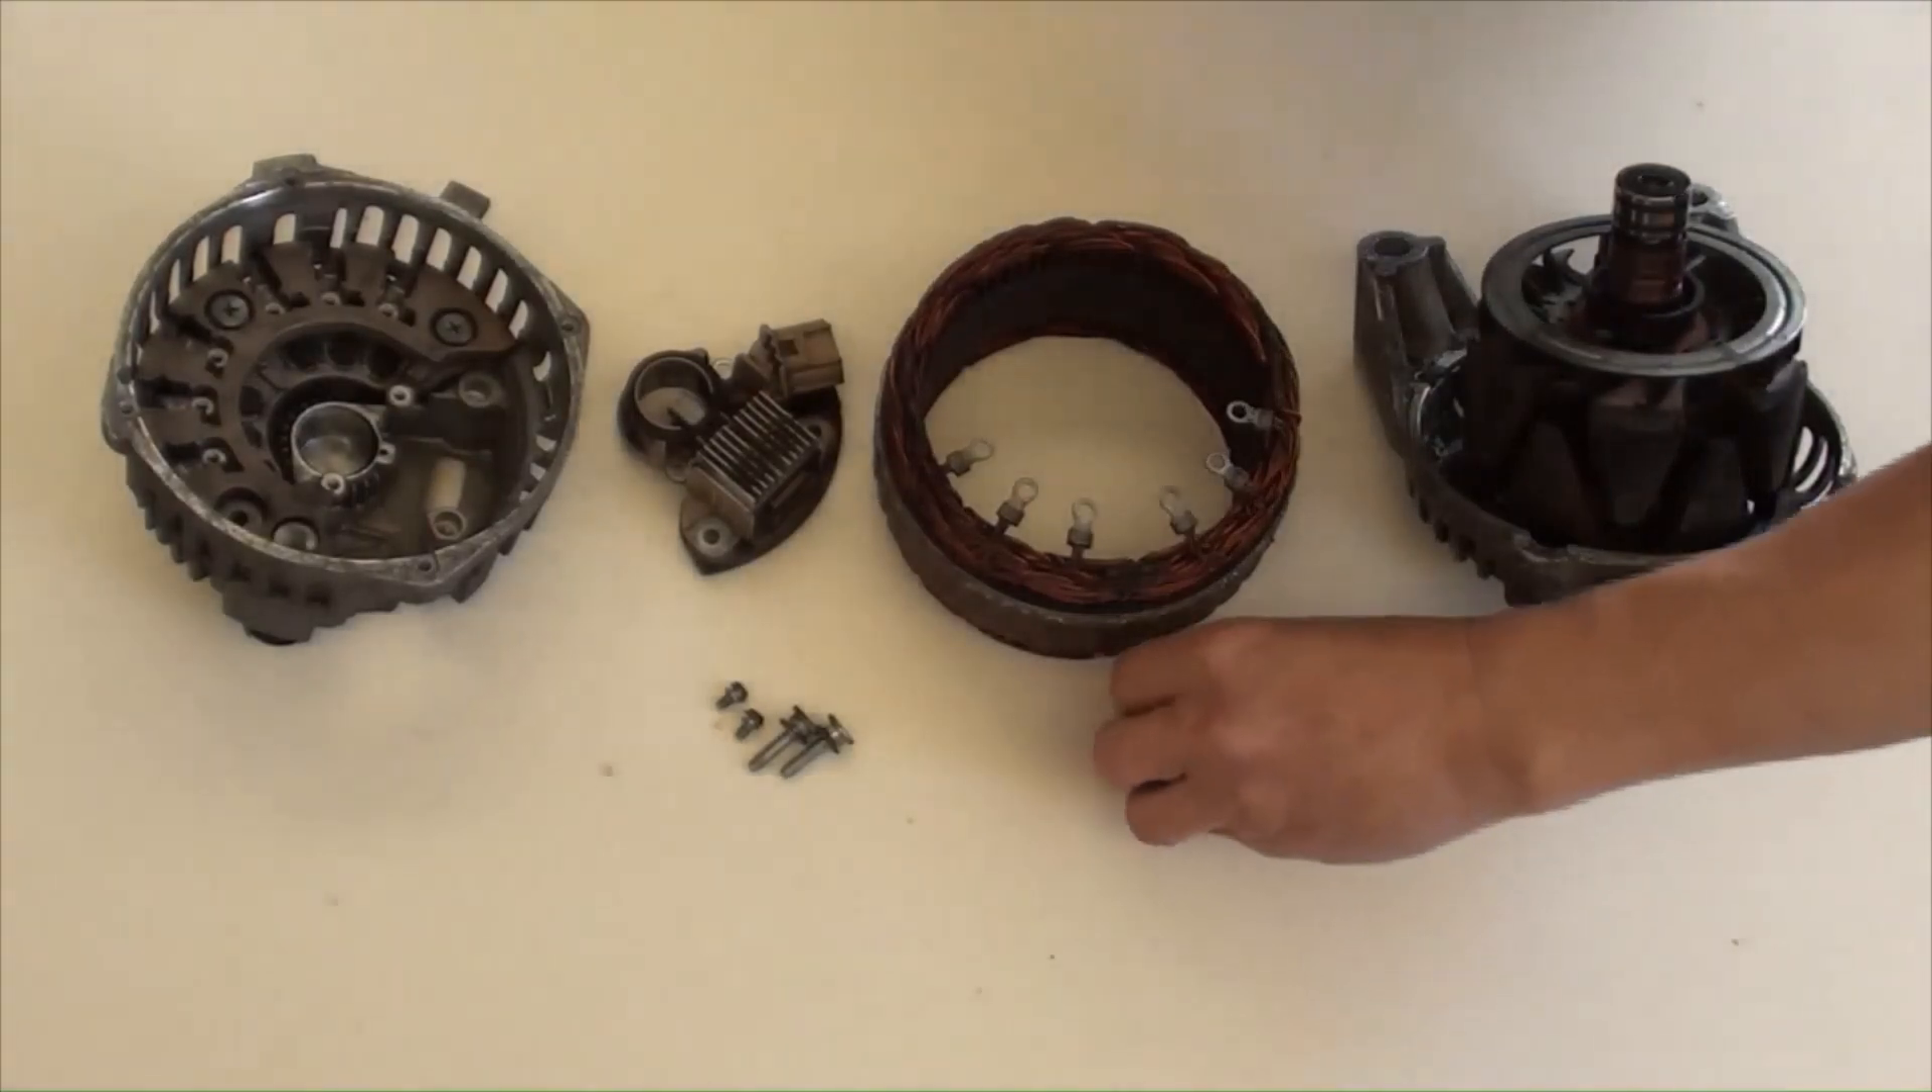Diodes rectifier with case, regulator, stator, and rotor's assembly have been separated for testing.